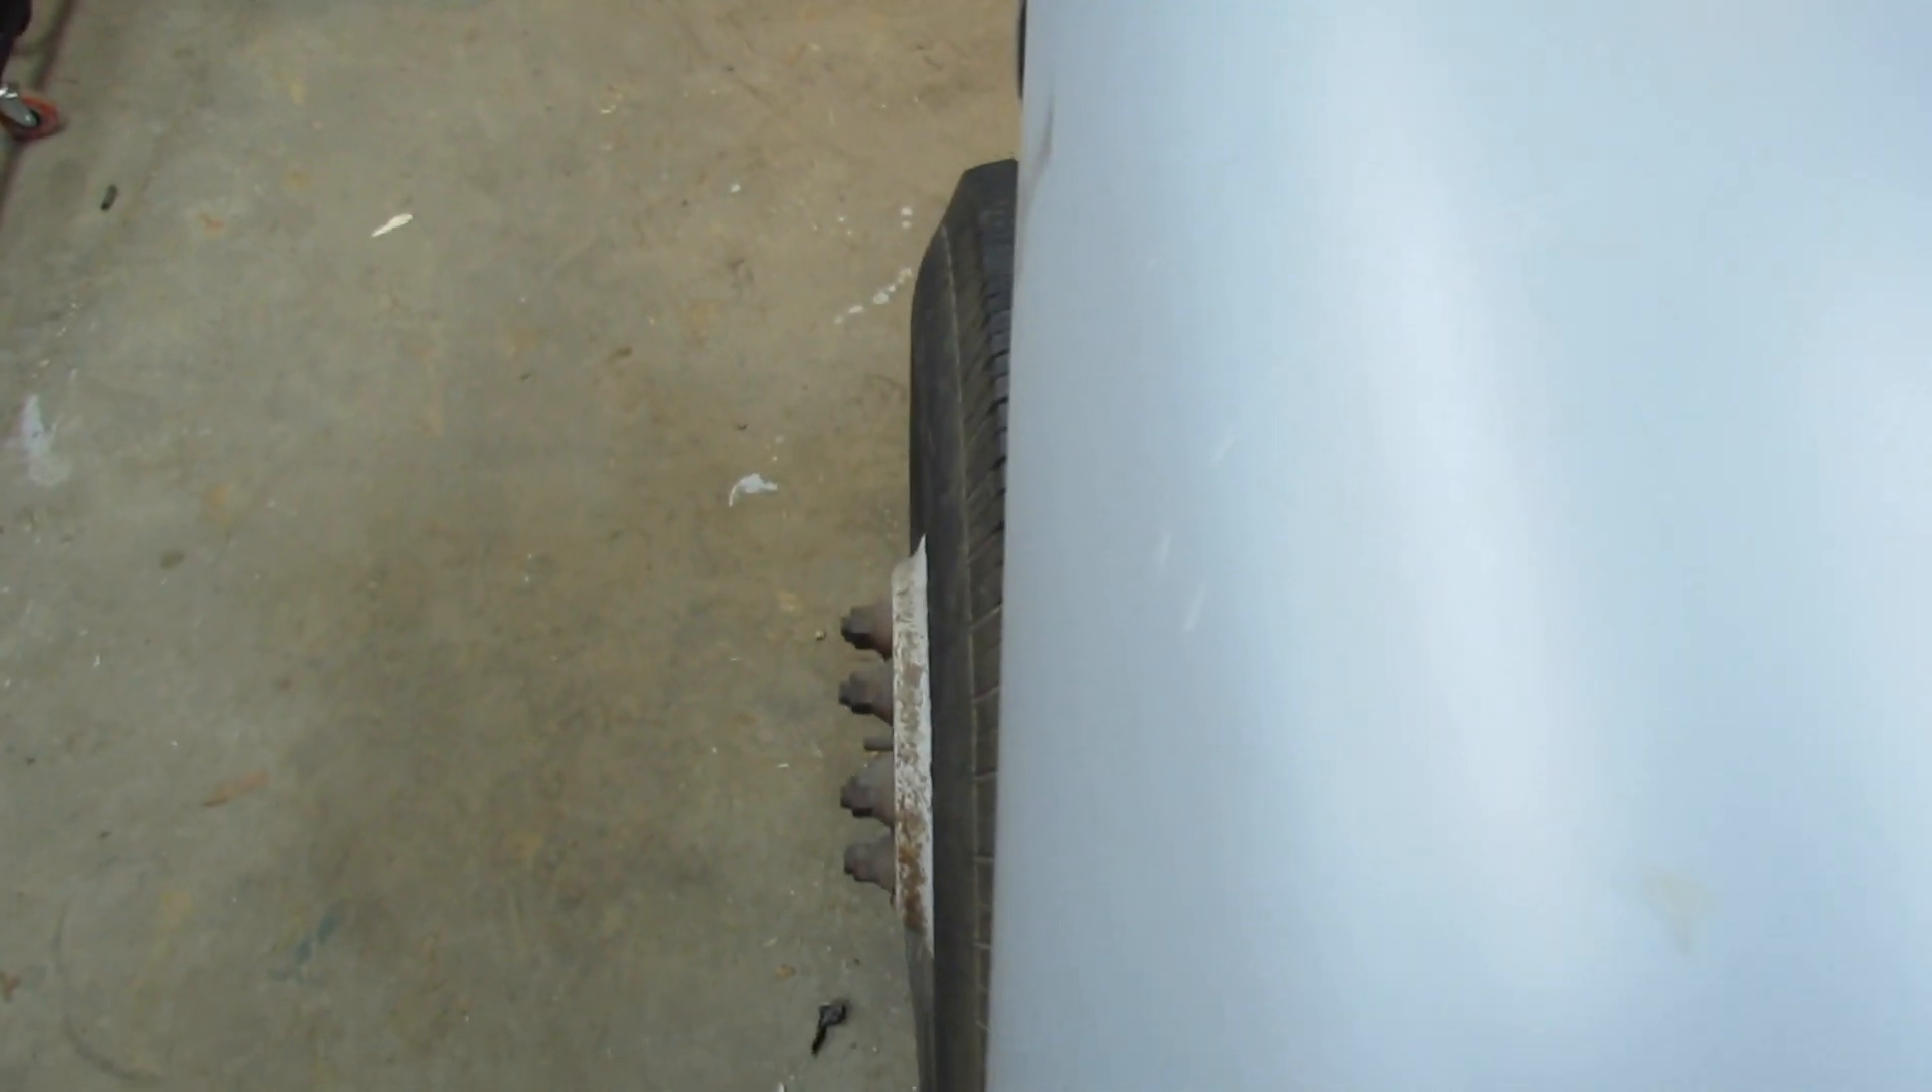These wheels Aren't offset very well the wheel the tires kind of stick out from the fender.